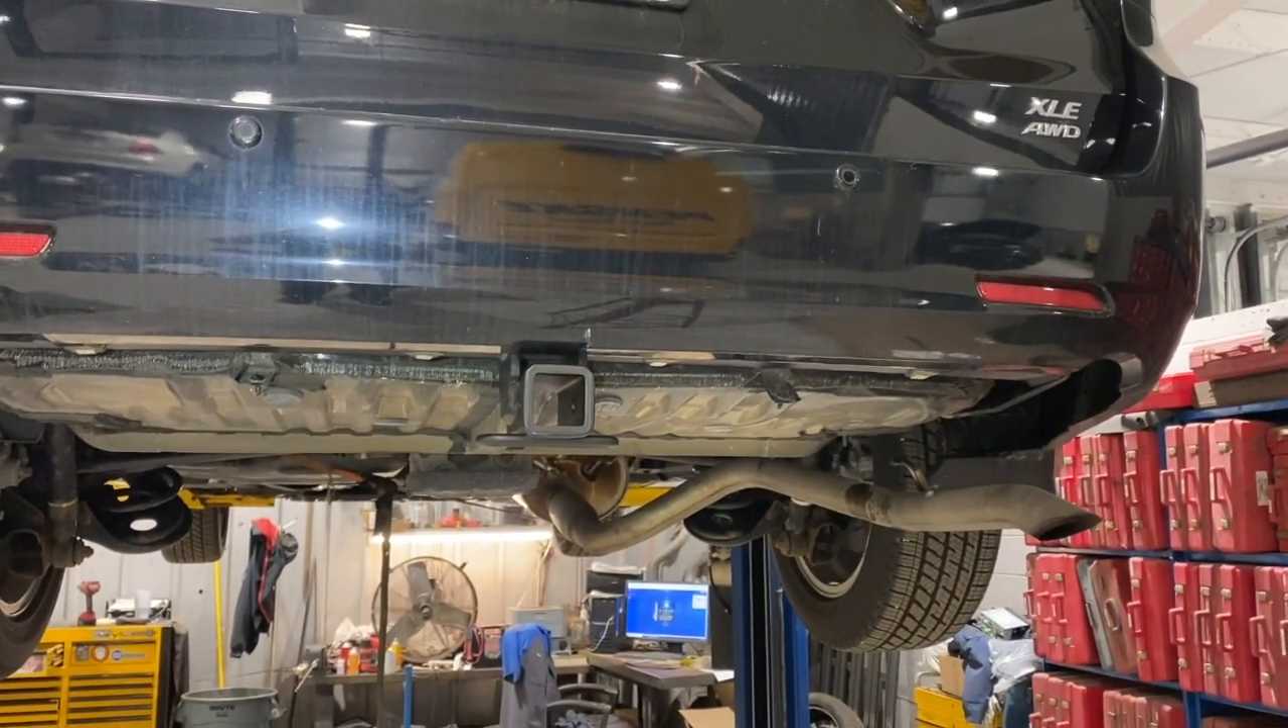So that's what the hitch looks like installed.